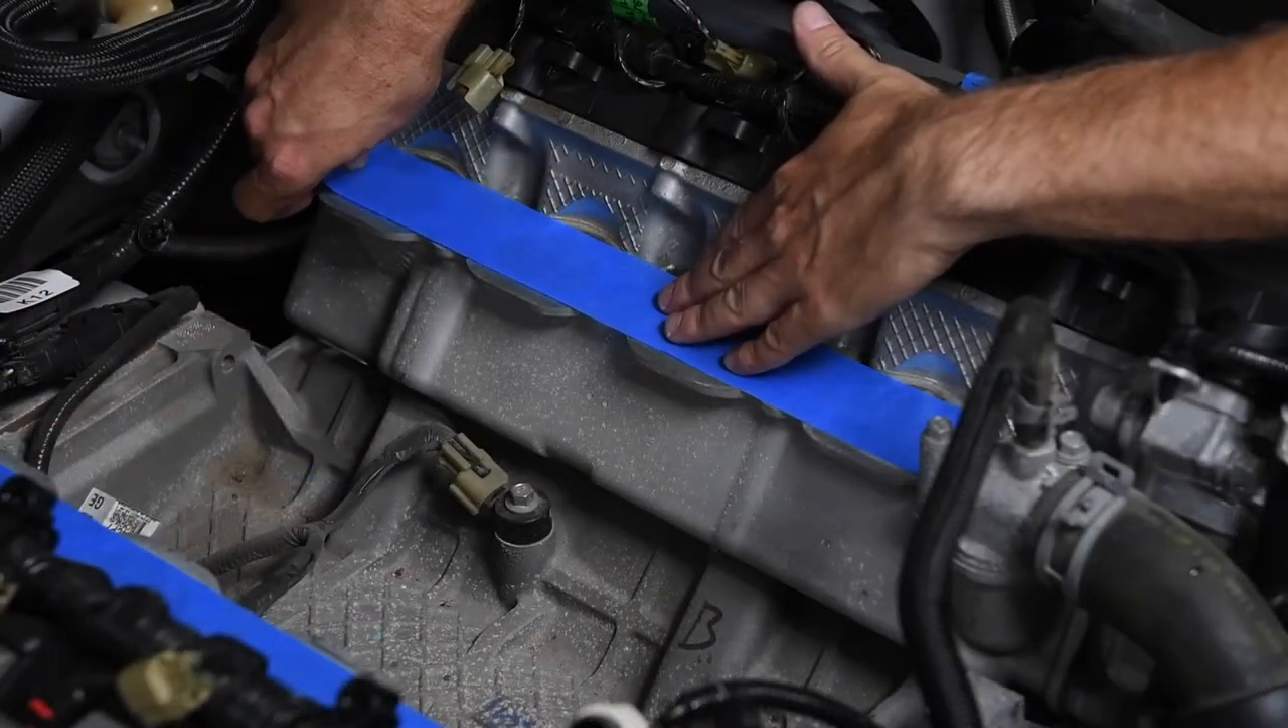To keep anything from dropping down the intake ports, we covered them with tape.